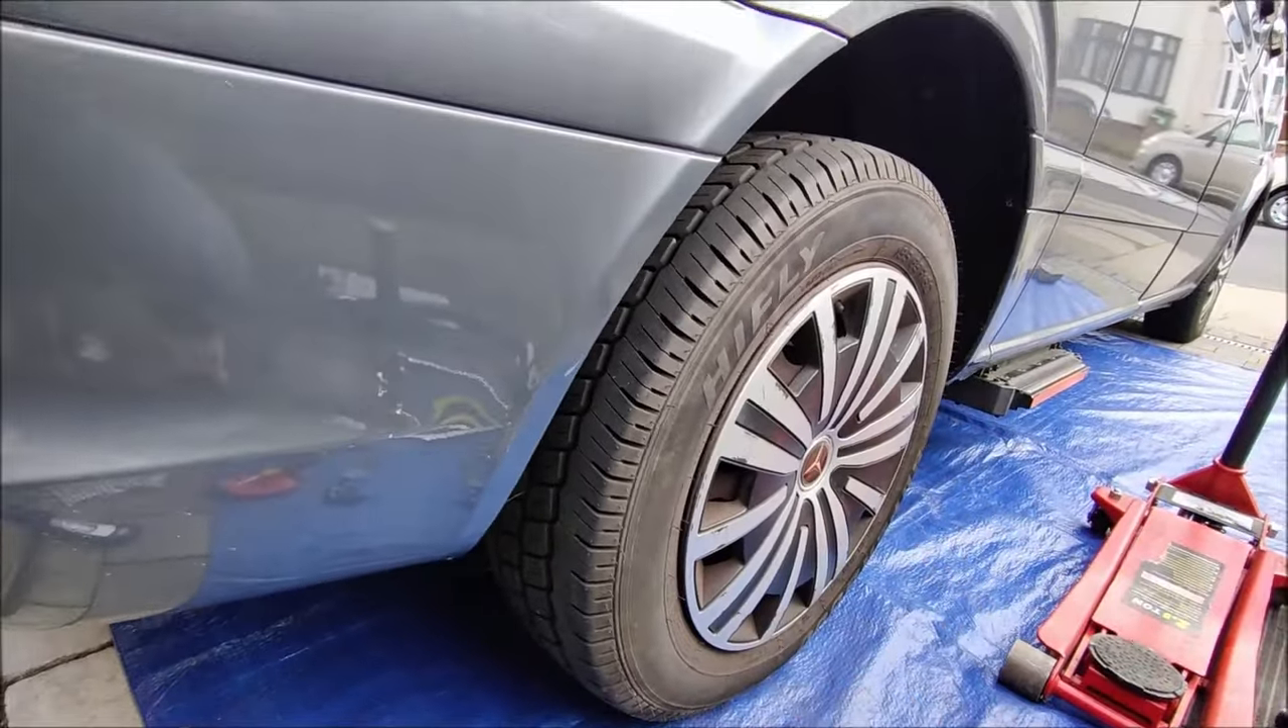That's all done. Okay, so there's the driver's side rear wheel back on.